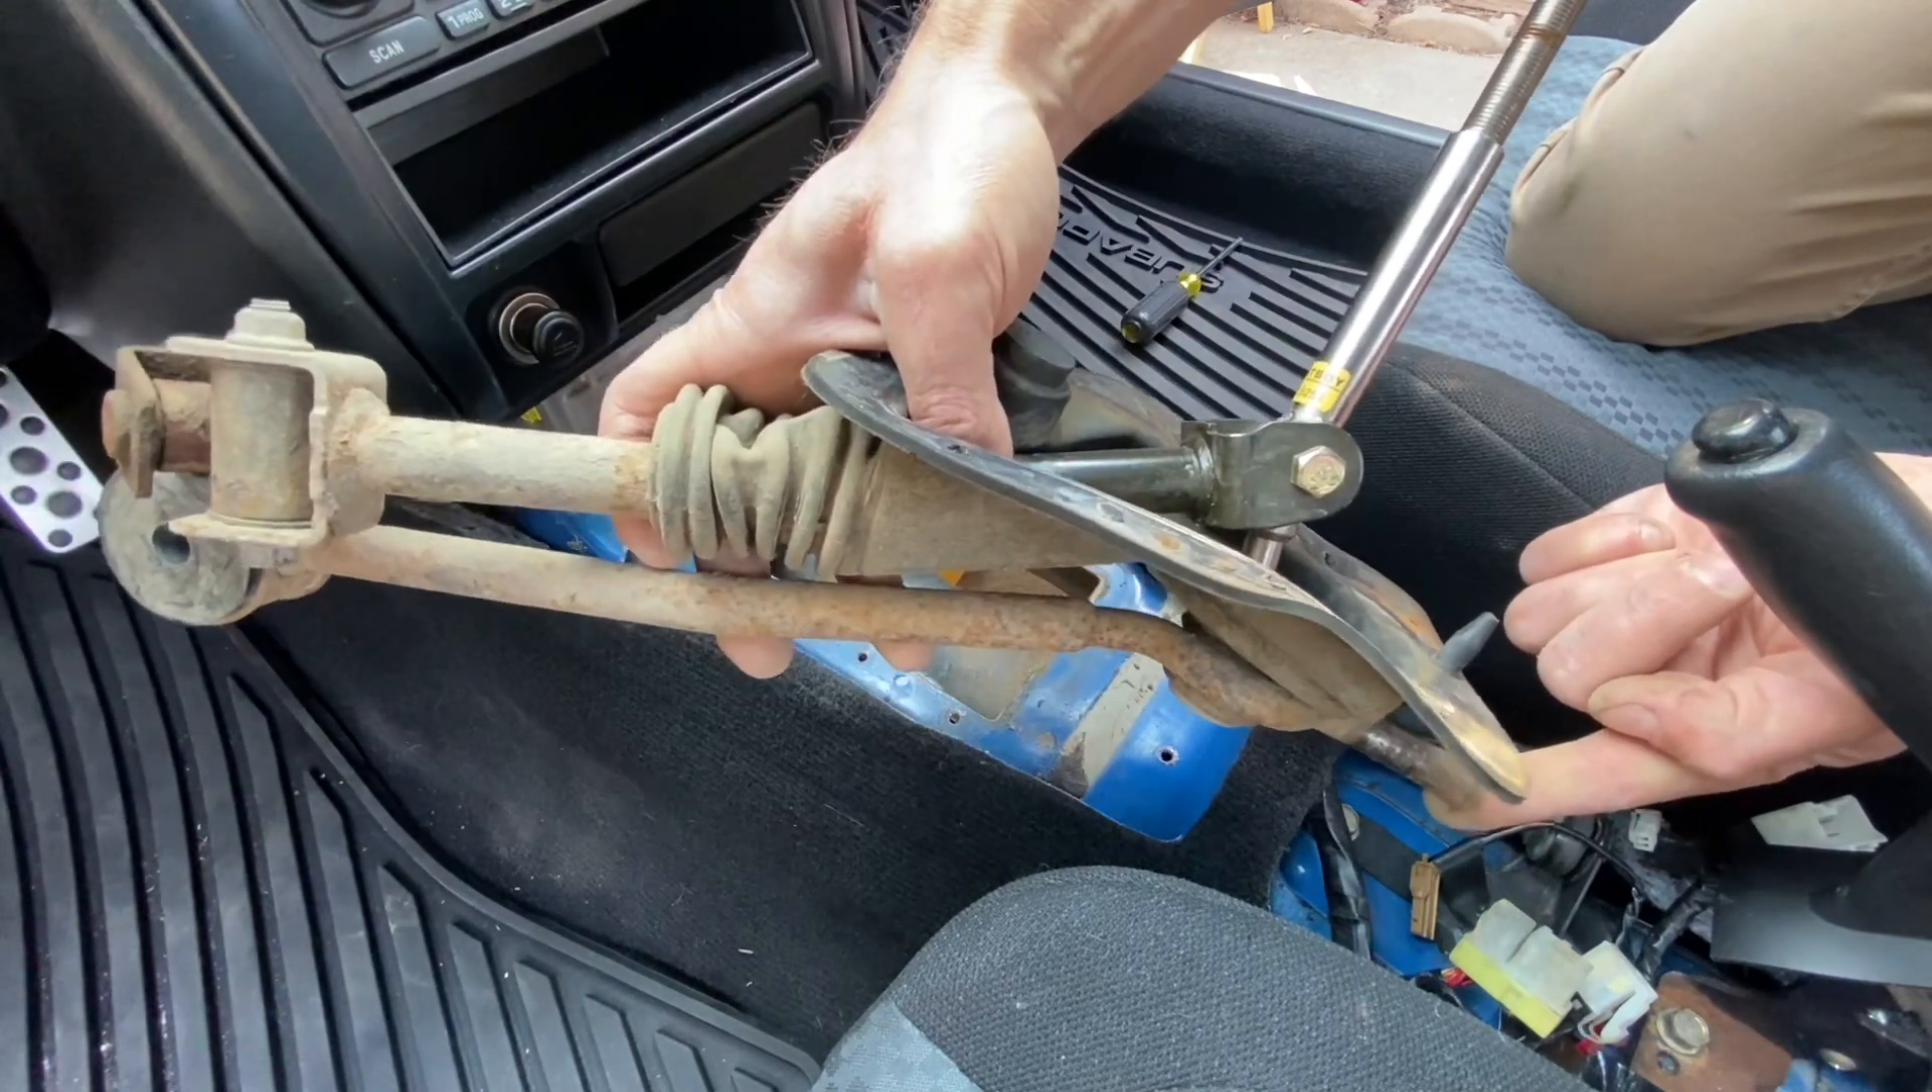There's the entire shifter assembly pulled out through the top half through the cabin of the vehicle.